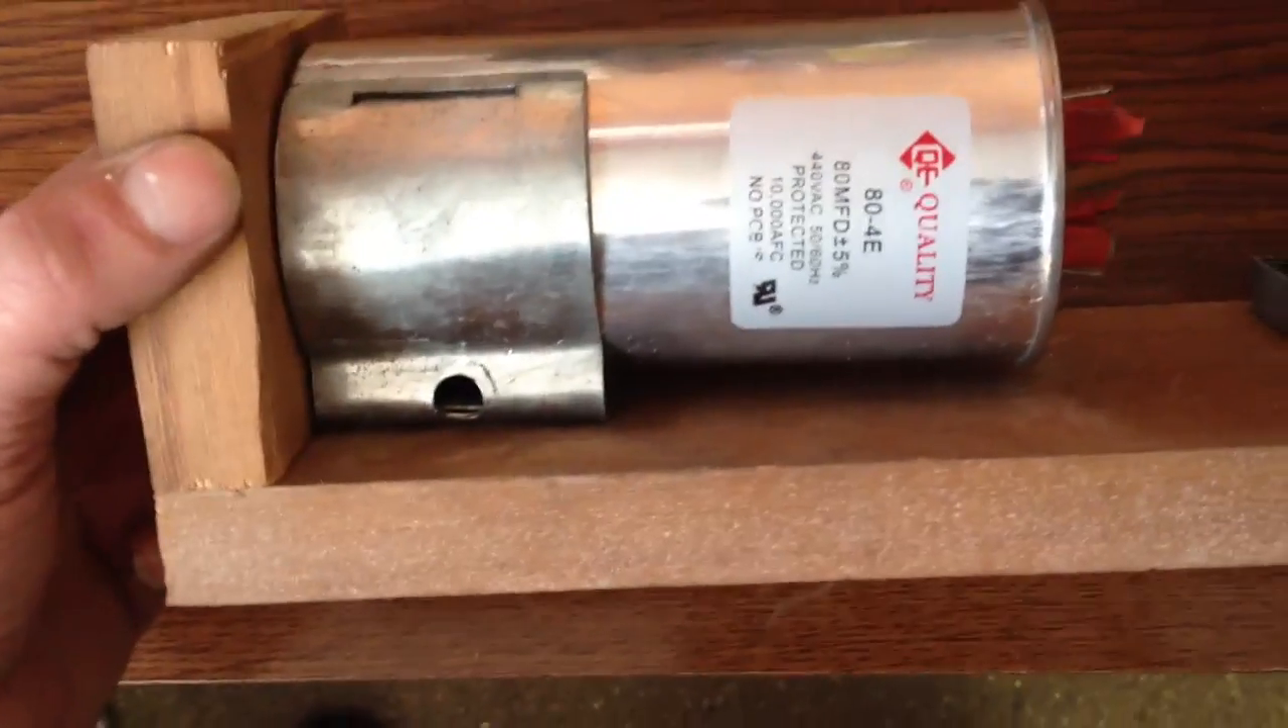A couple clamps I screwed in. Capacitor slid right in.